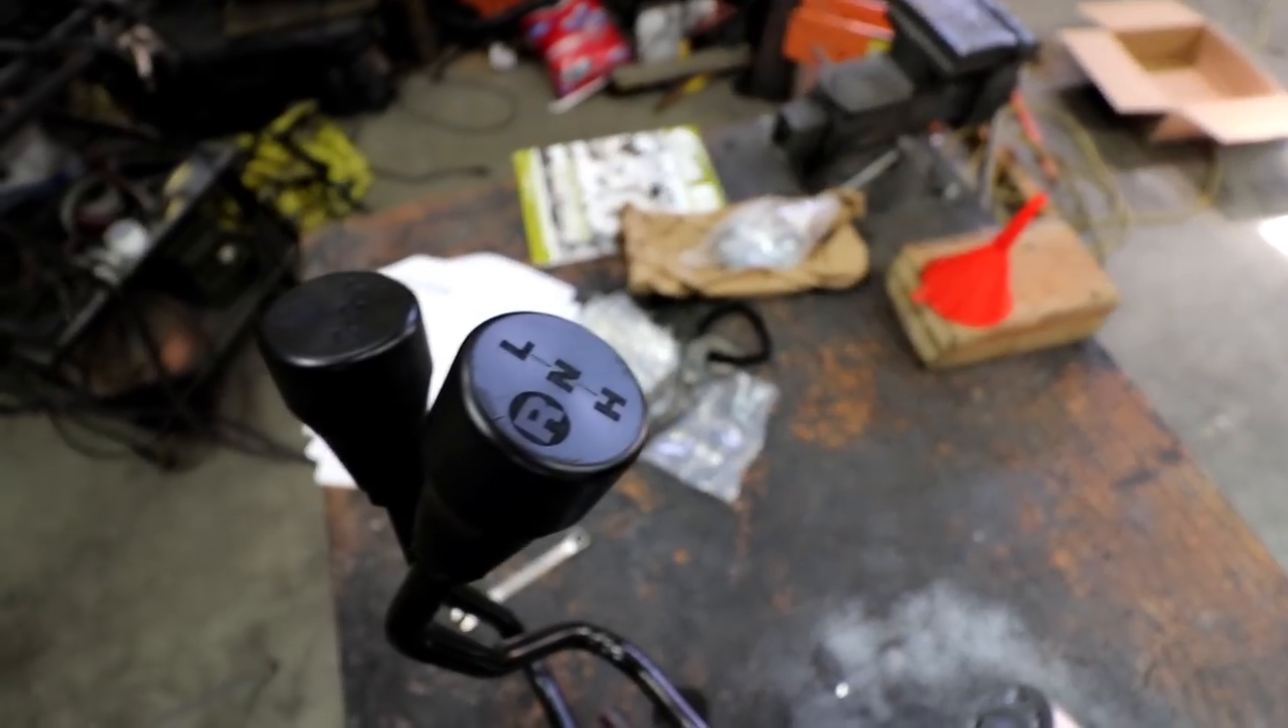I put all these knobs and stuff on here just so you can kind of see what the finished product is without a Jeep being wrapped around it.